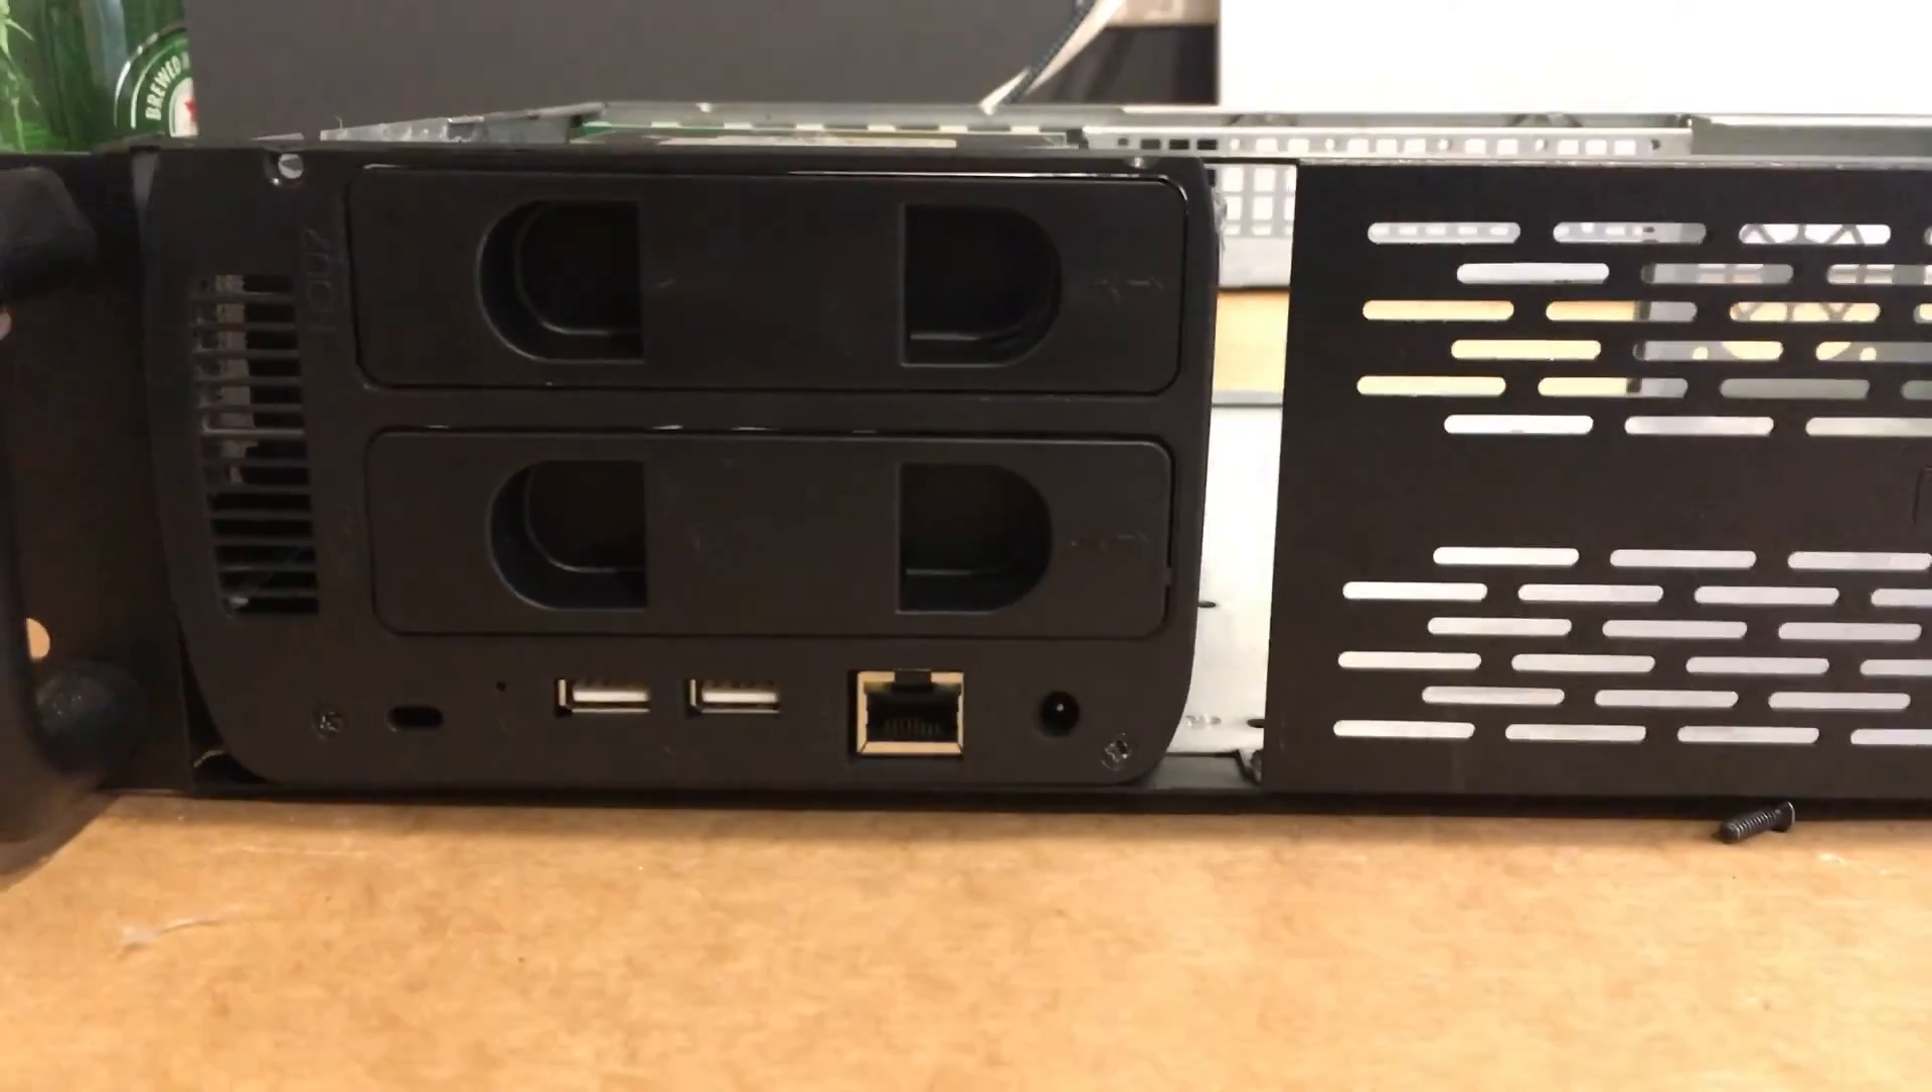I was able to get the bay unit mounted in the front of the rack.